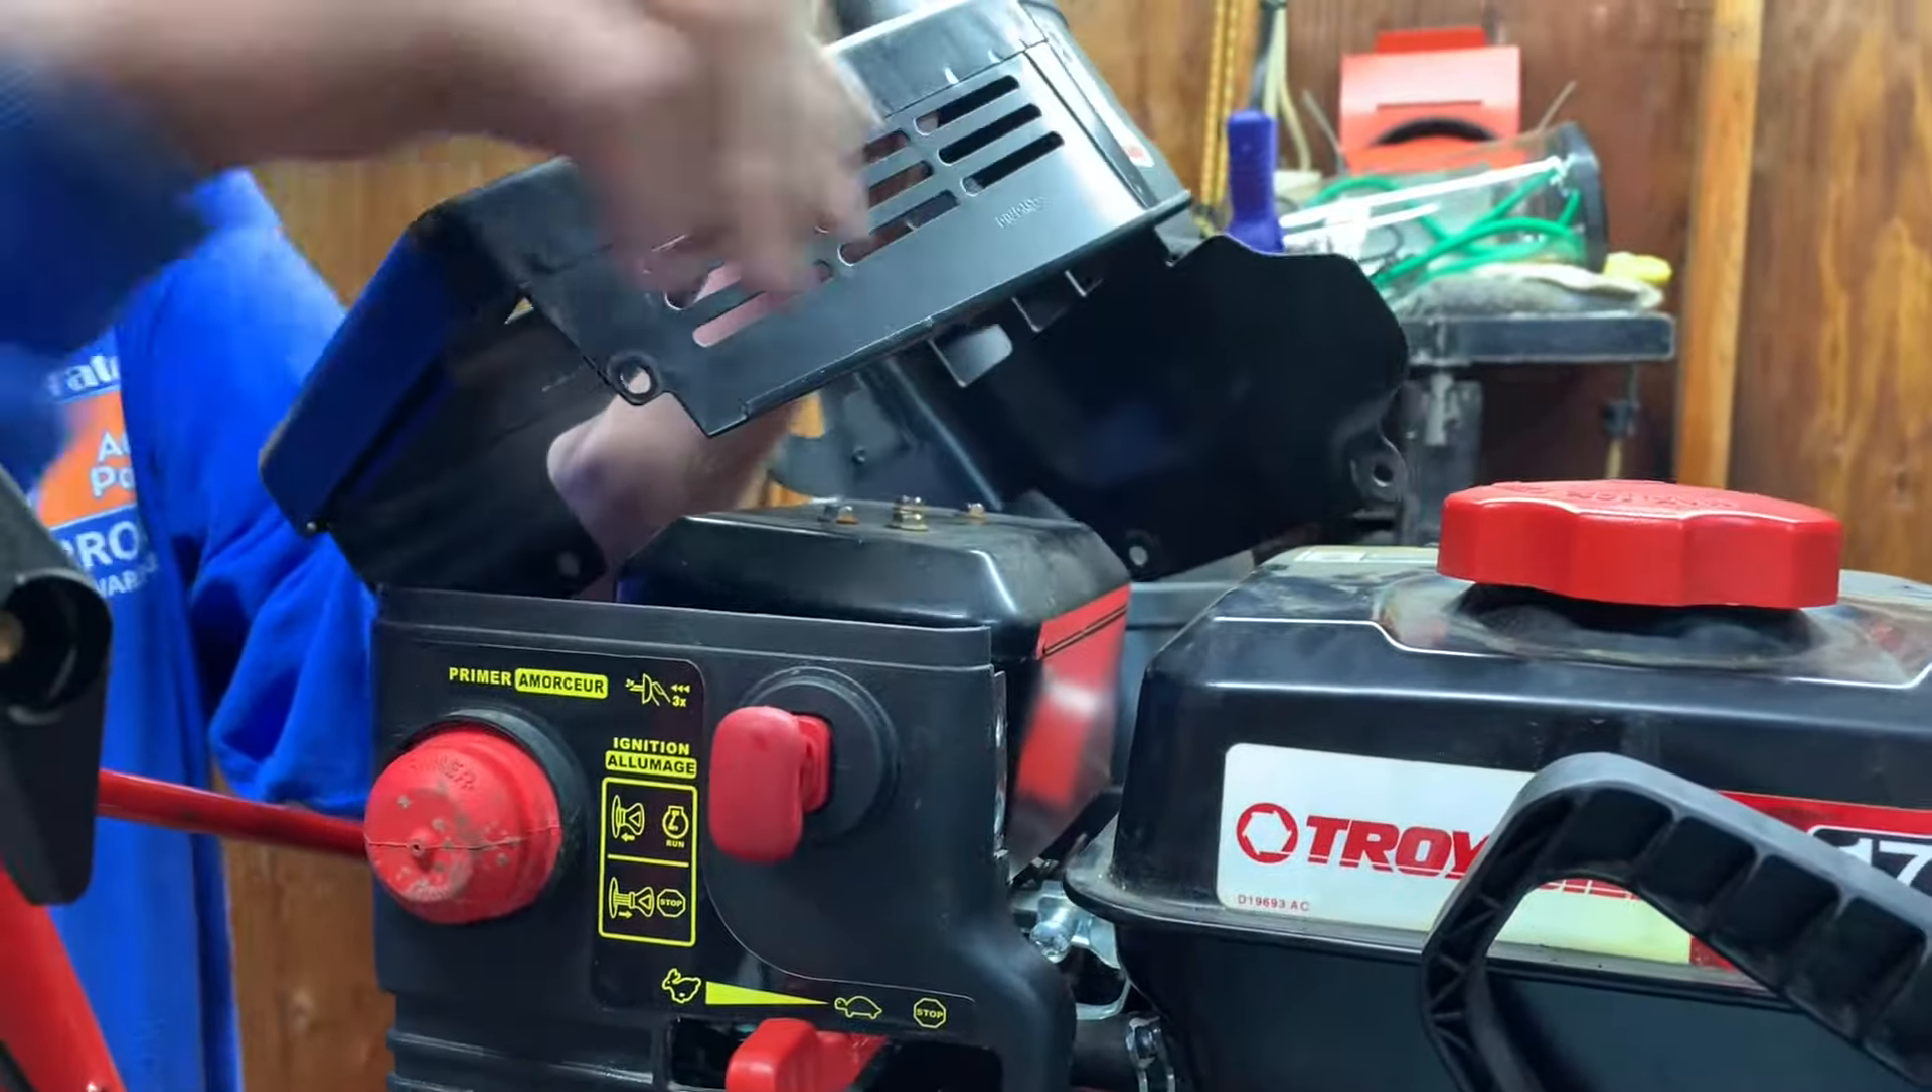Now we have the top we have to put on.